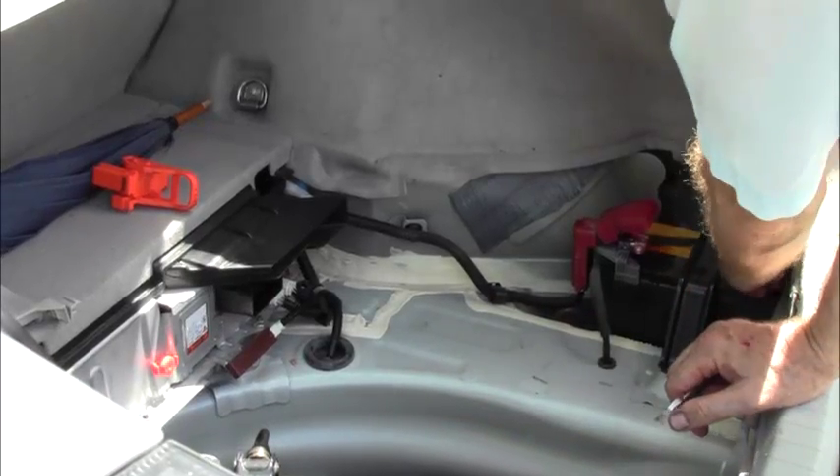We're not ready for the road yet, because we haven't put our car back together yet.